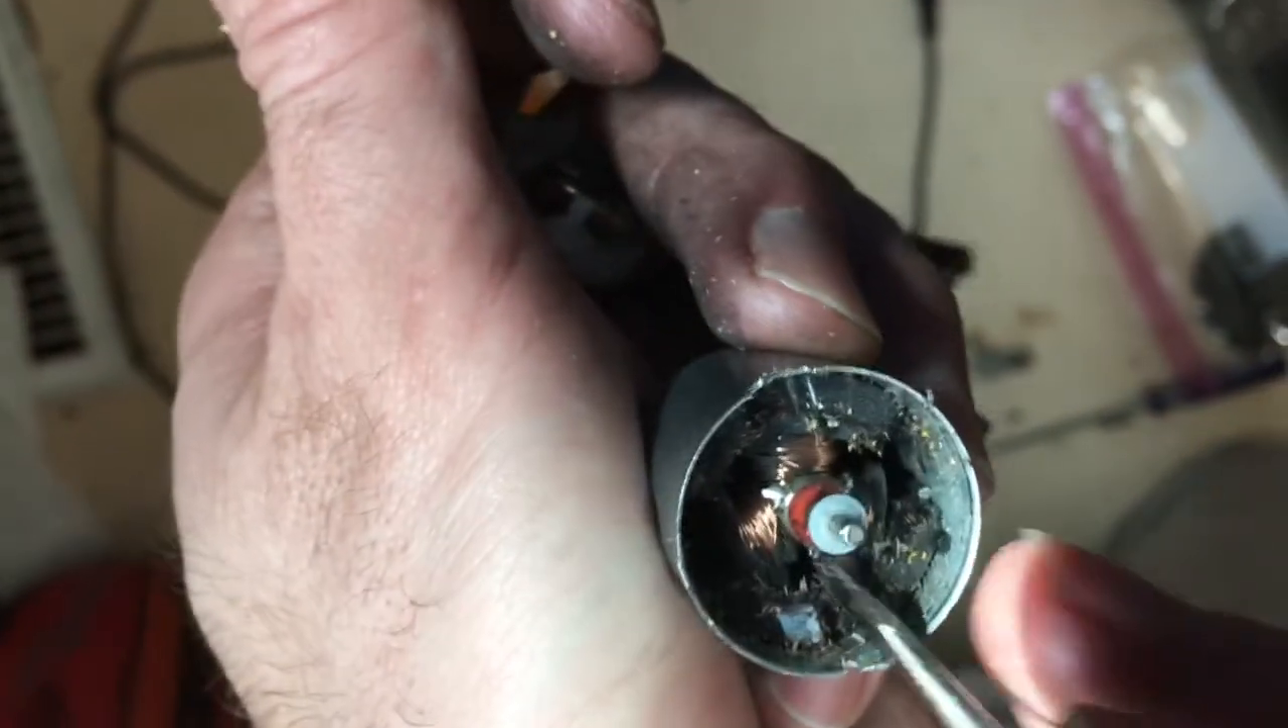Okay, now that I've got the cover off, we can look inside of this.